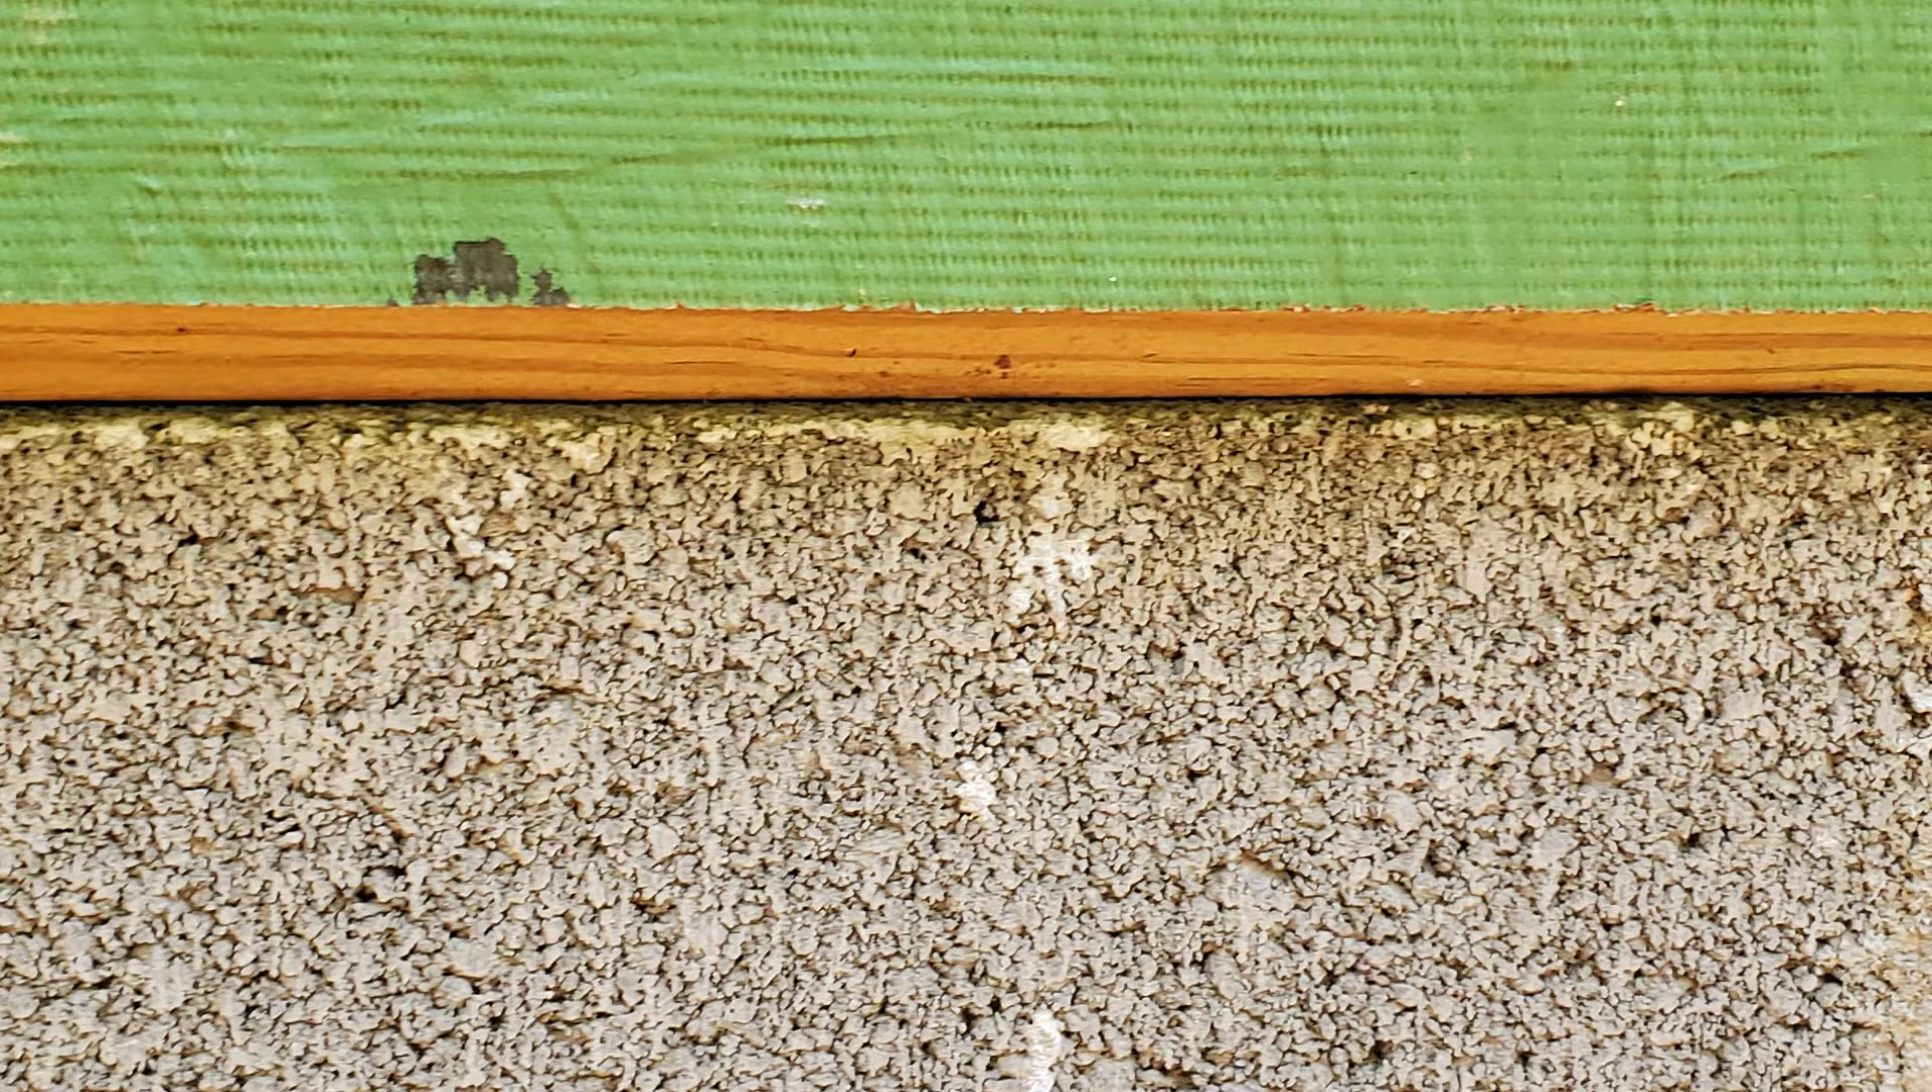Also notice that some of the sheathing did not cover the bottom plate all the way, so we want to make sure that gets sealed up.